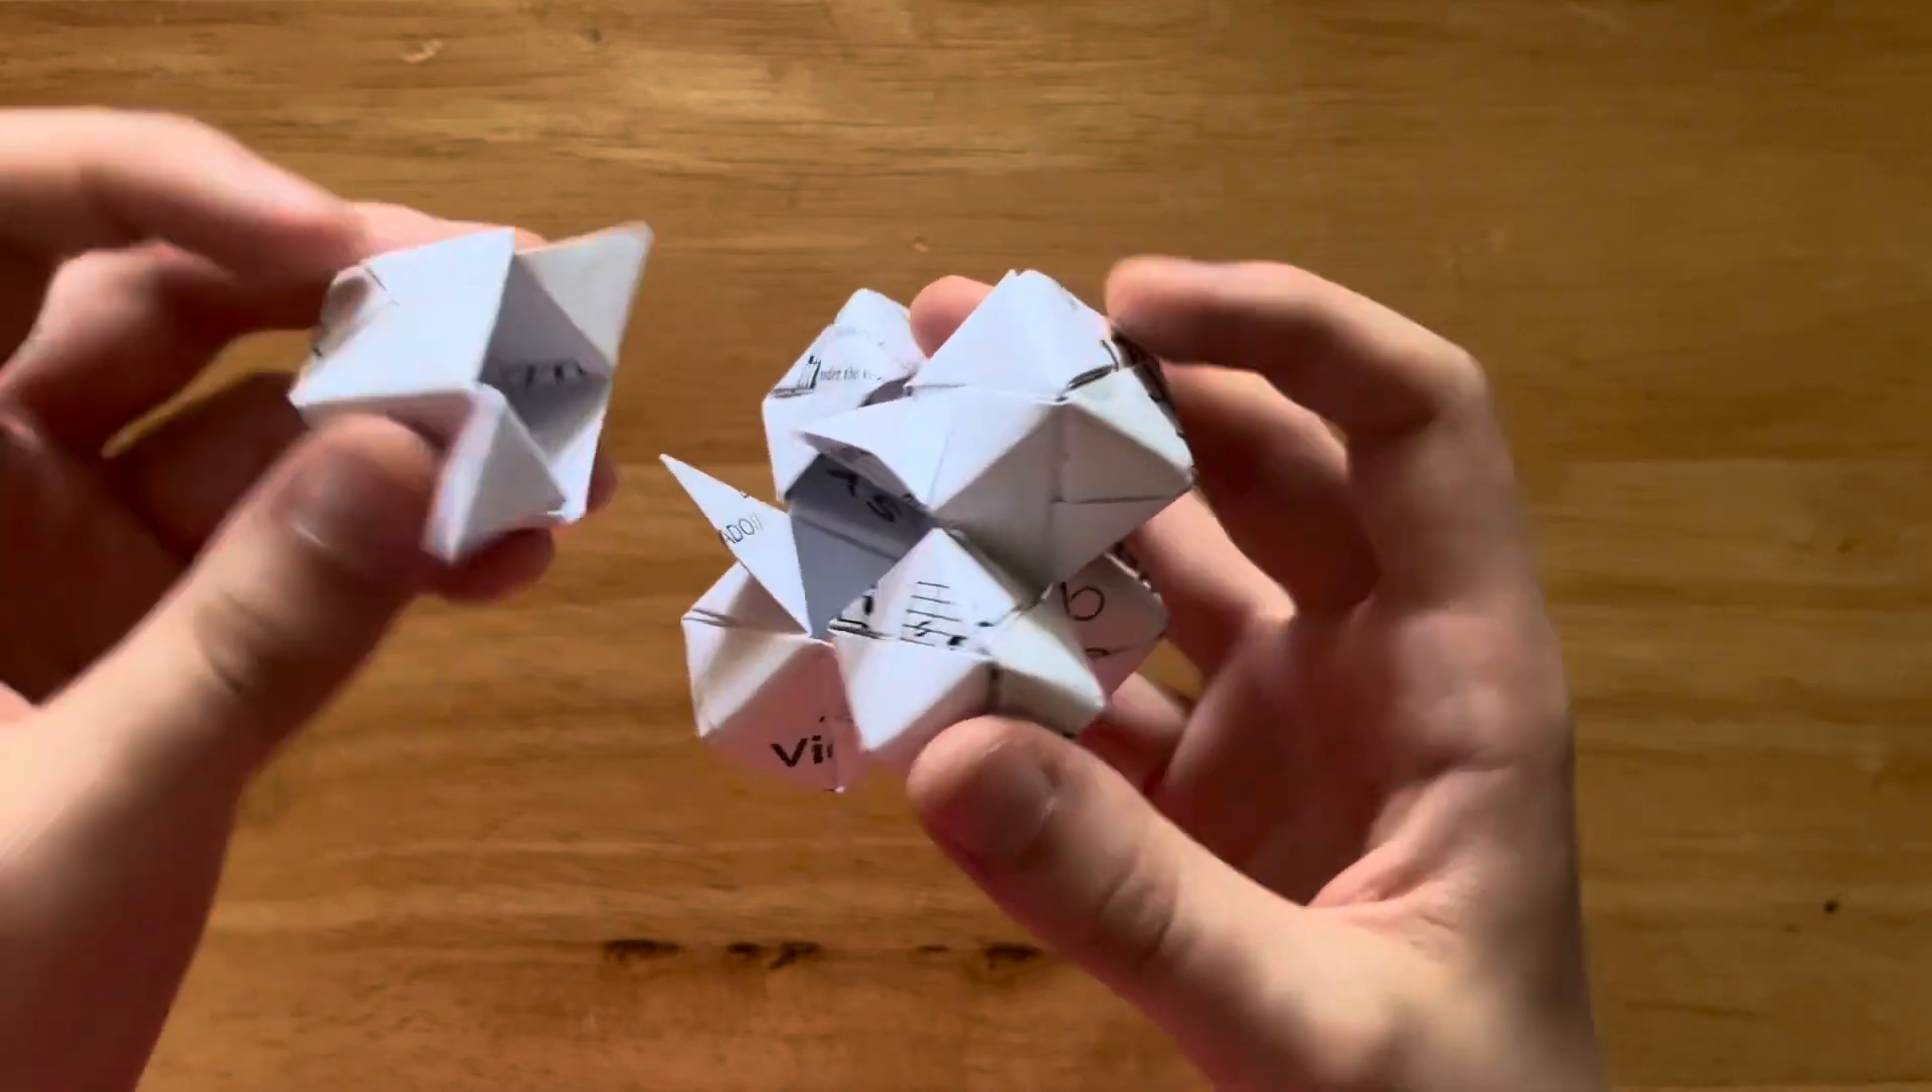So now you can see there's a final hole and a final module to stick in.